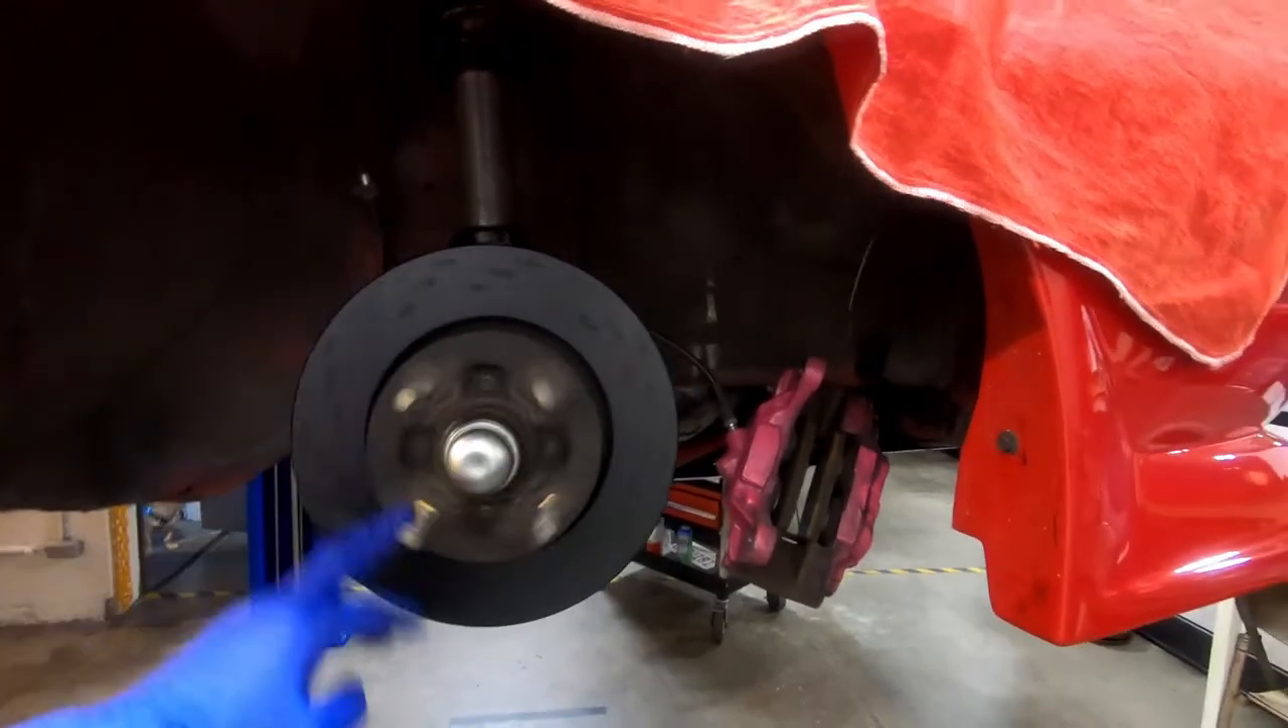Alright bearings are cleaned and repacked rotors and hubs are on cars looking a lot better already.